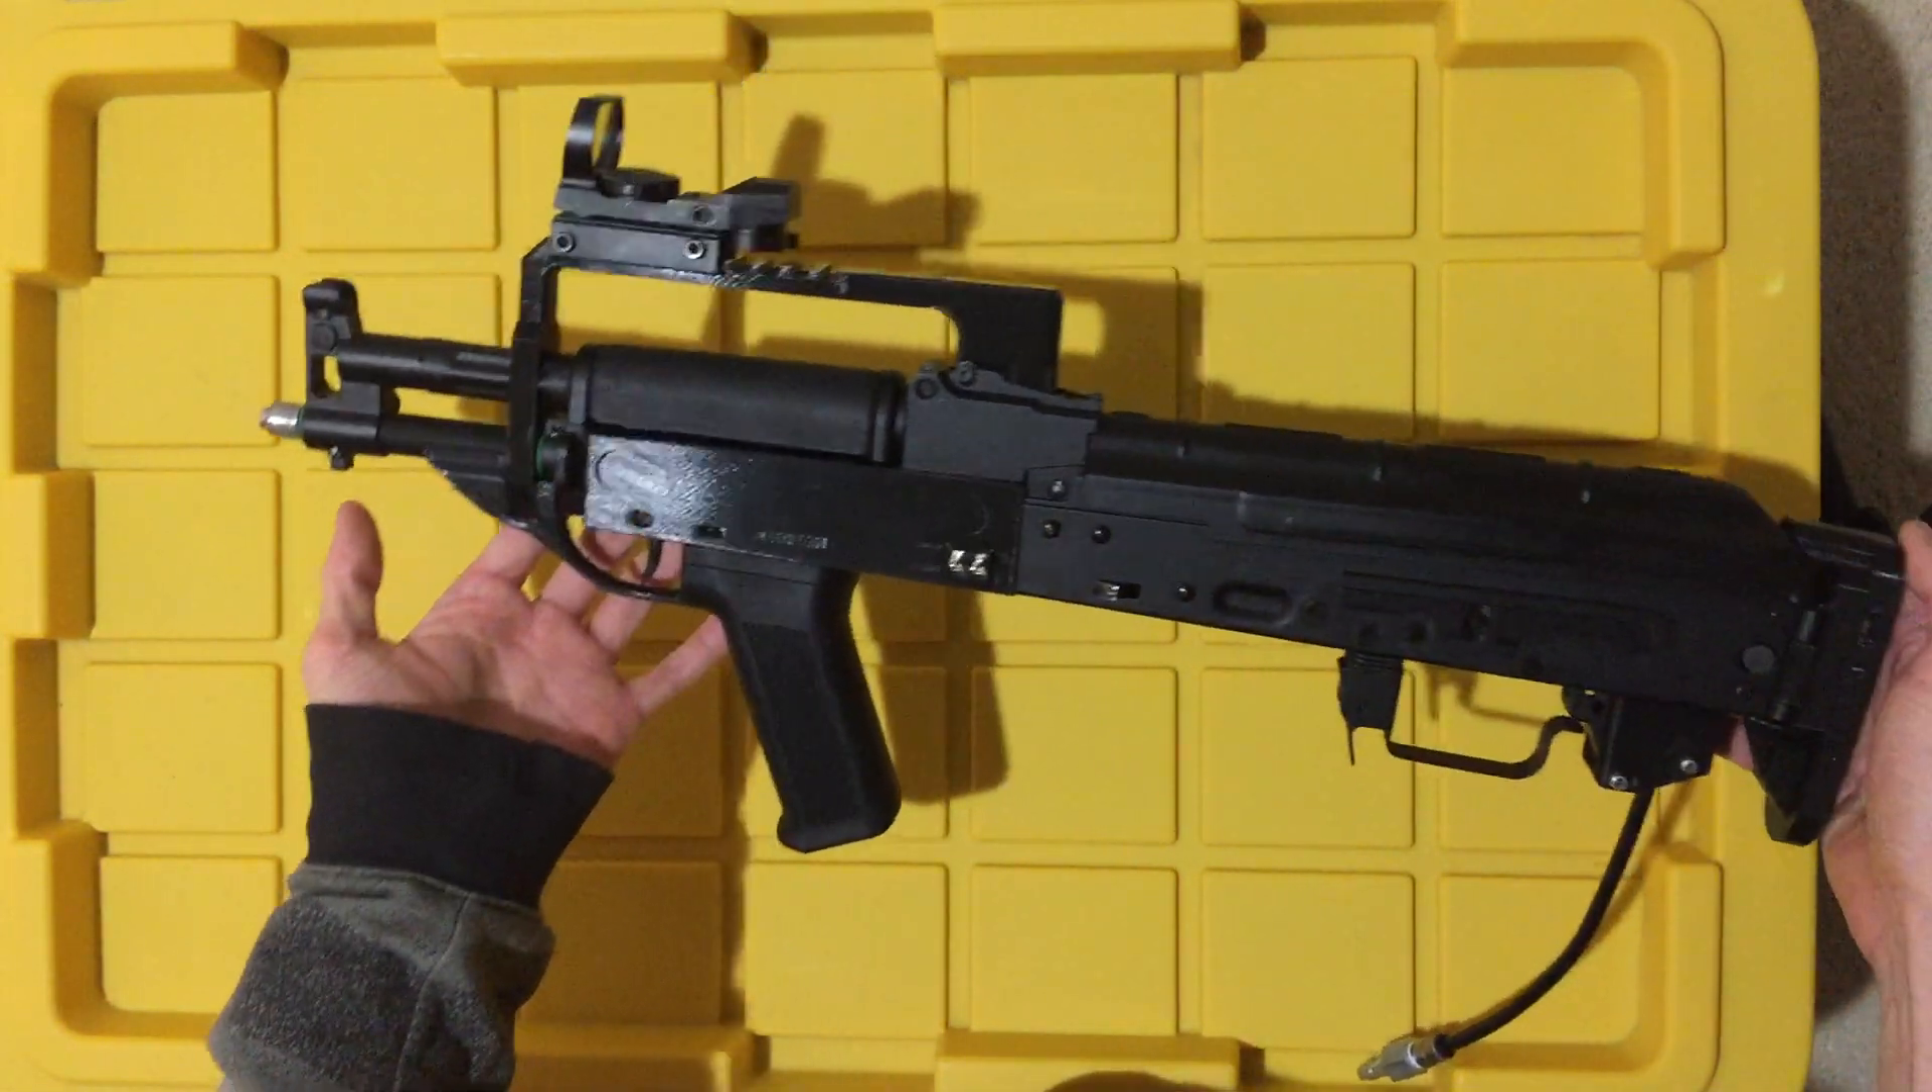So, now that the suppressor is off, this is what it looks like without any muzzle device.